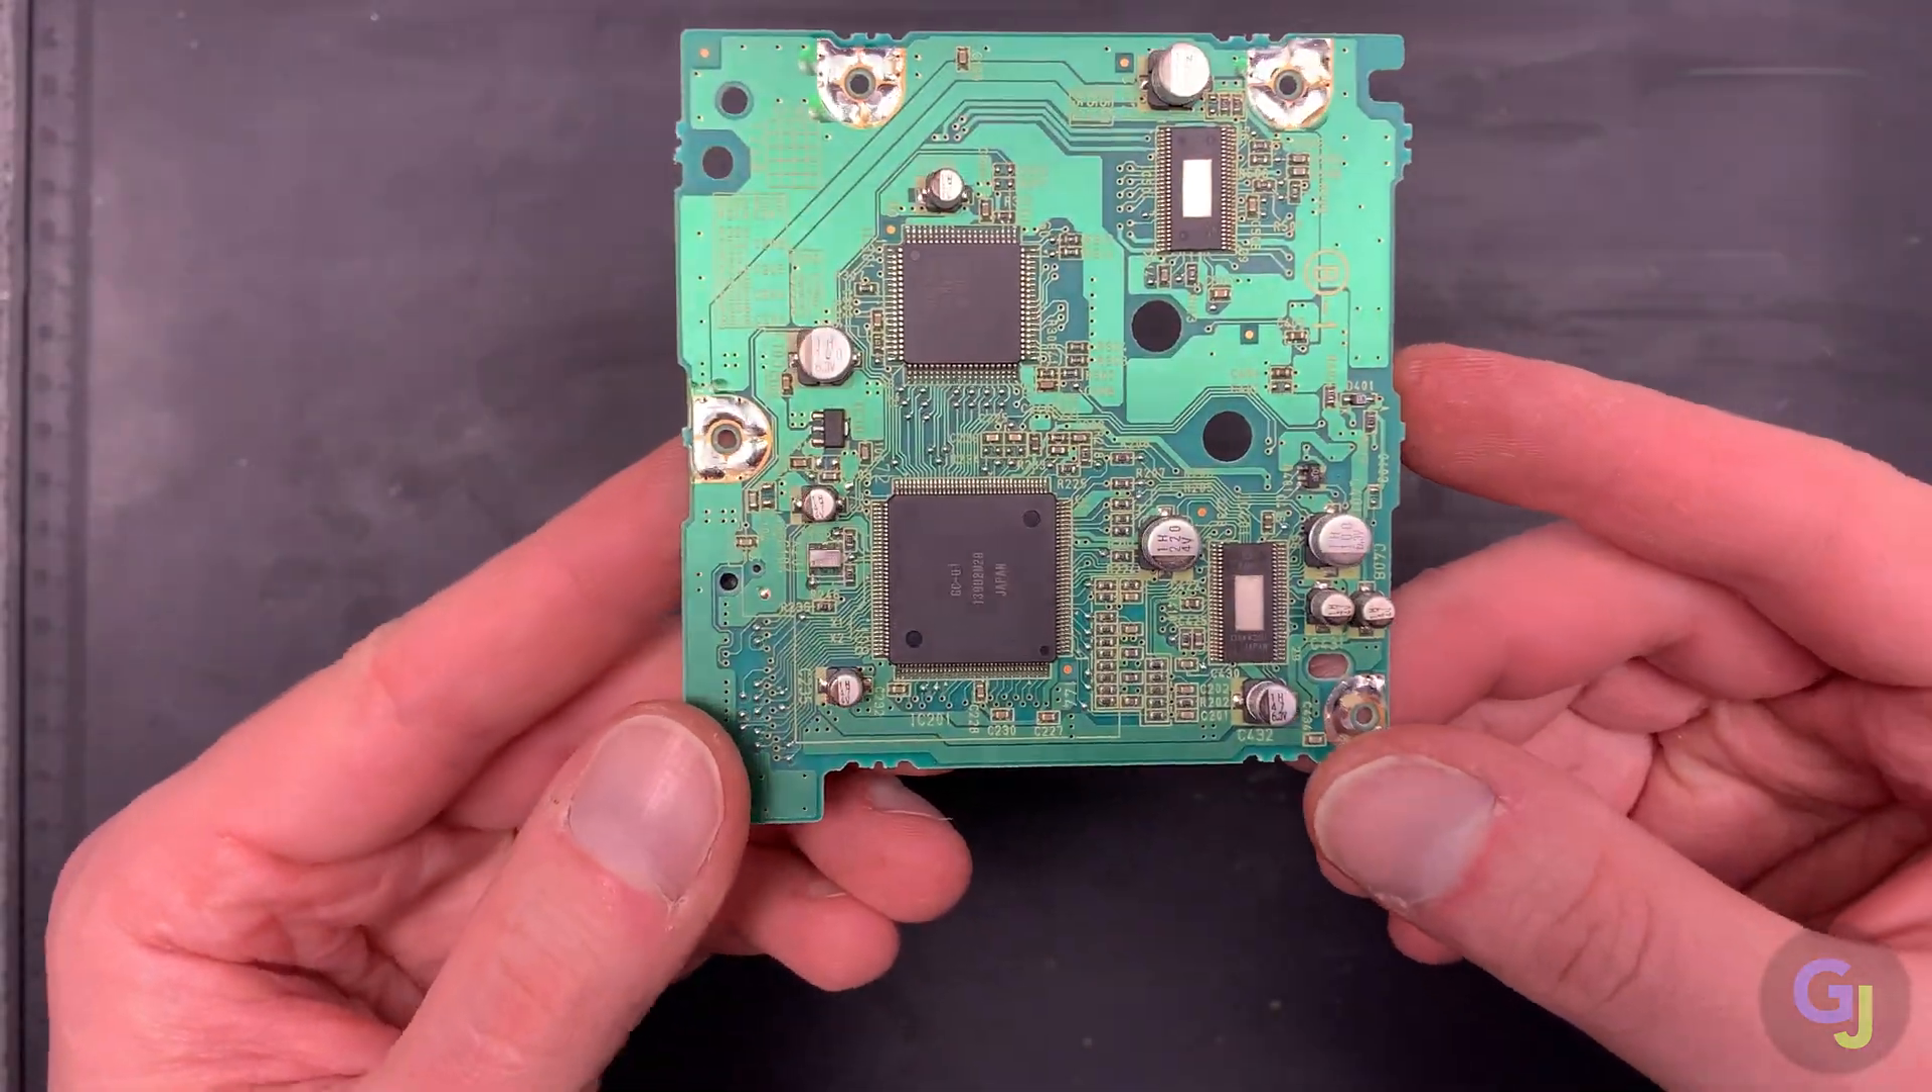But congrats you finally have the circuit board out.